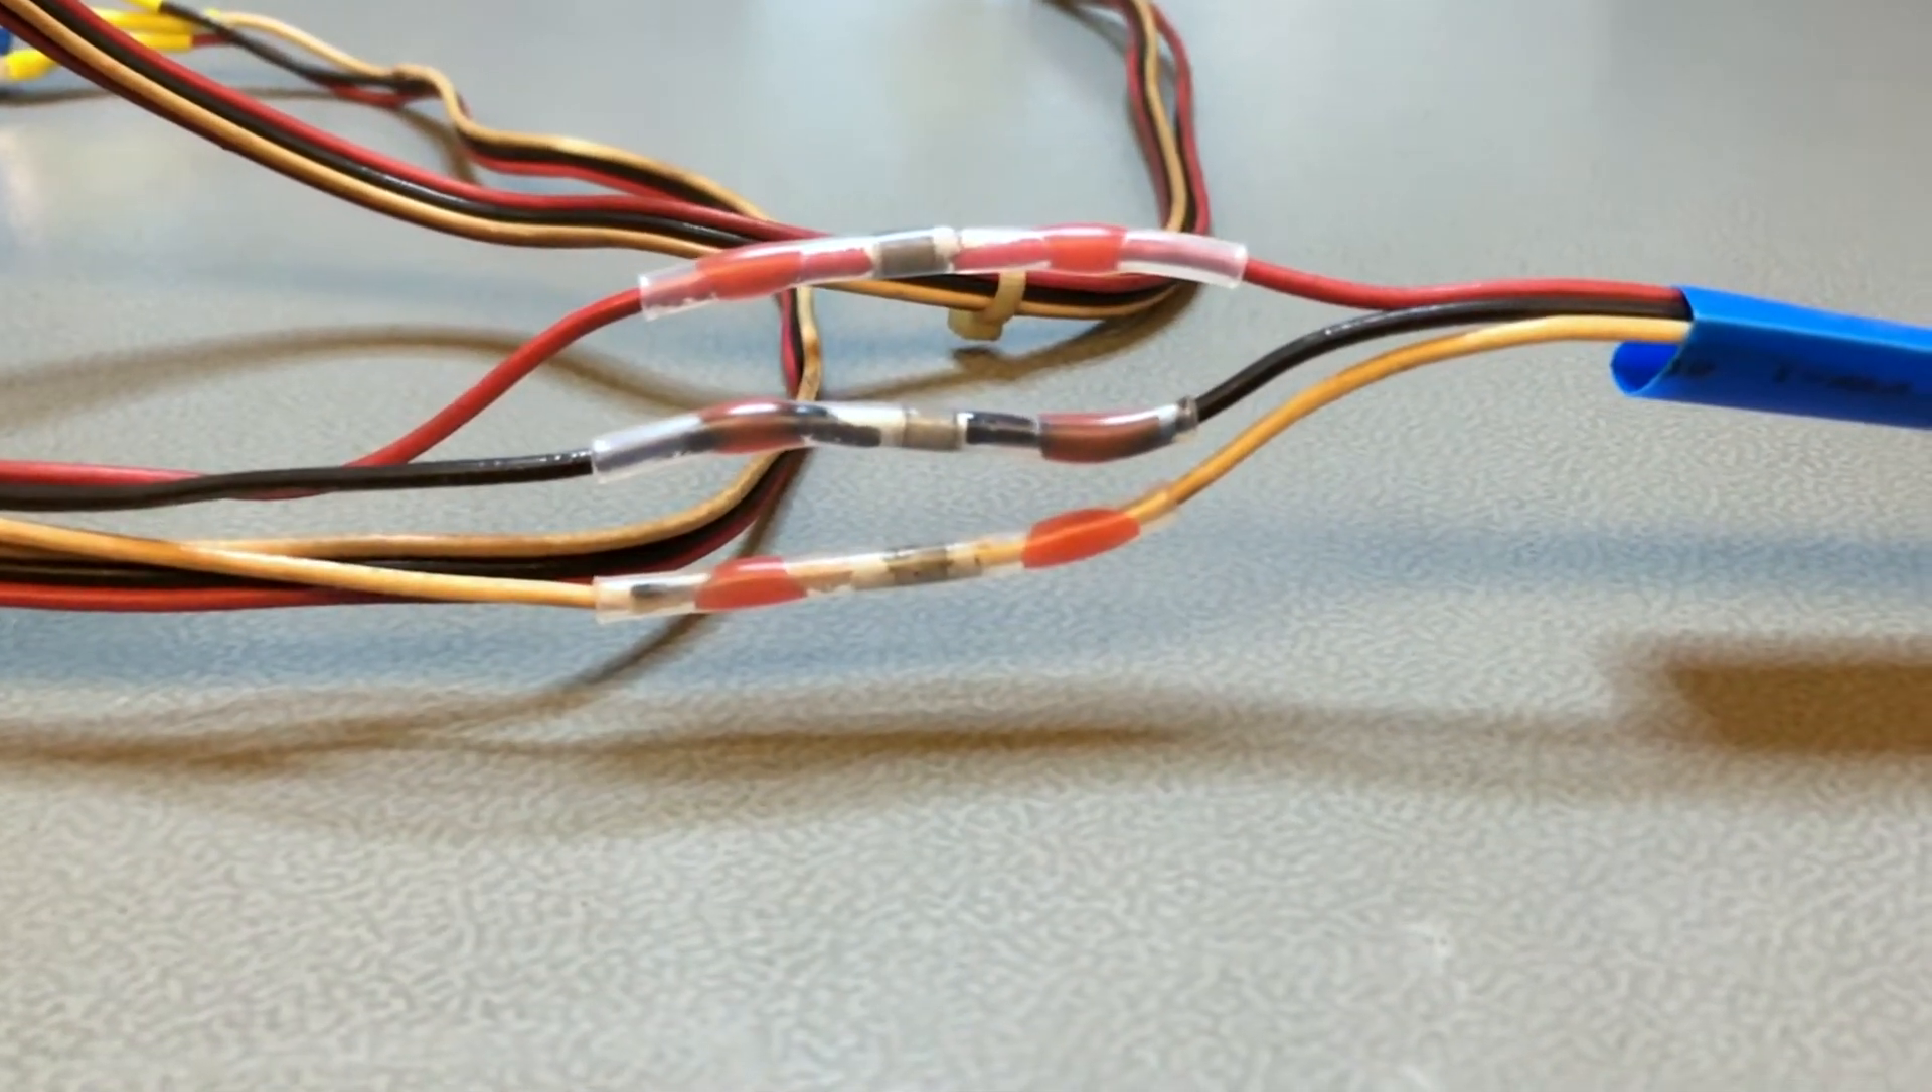I removed the damaged area, exposed new fresh wire and remade the connections with waterproof connectors with embedded solder.